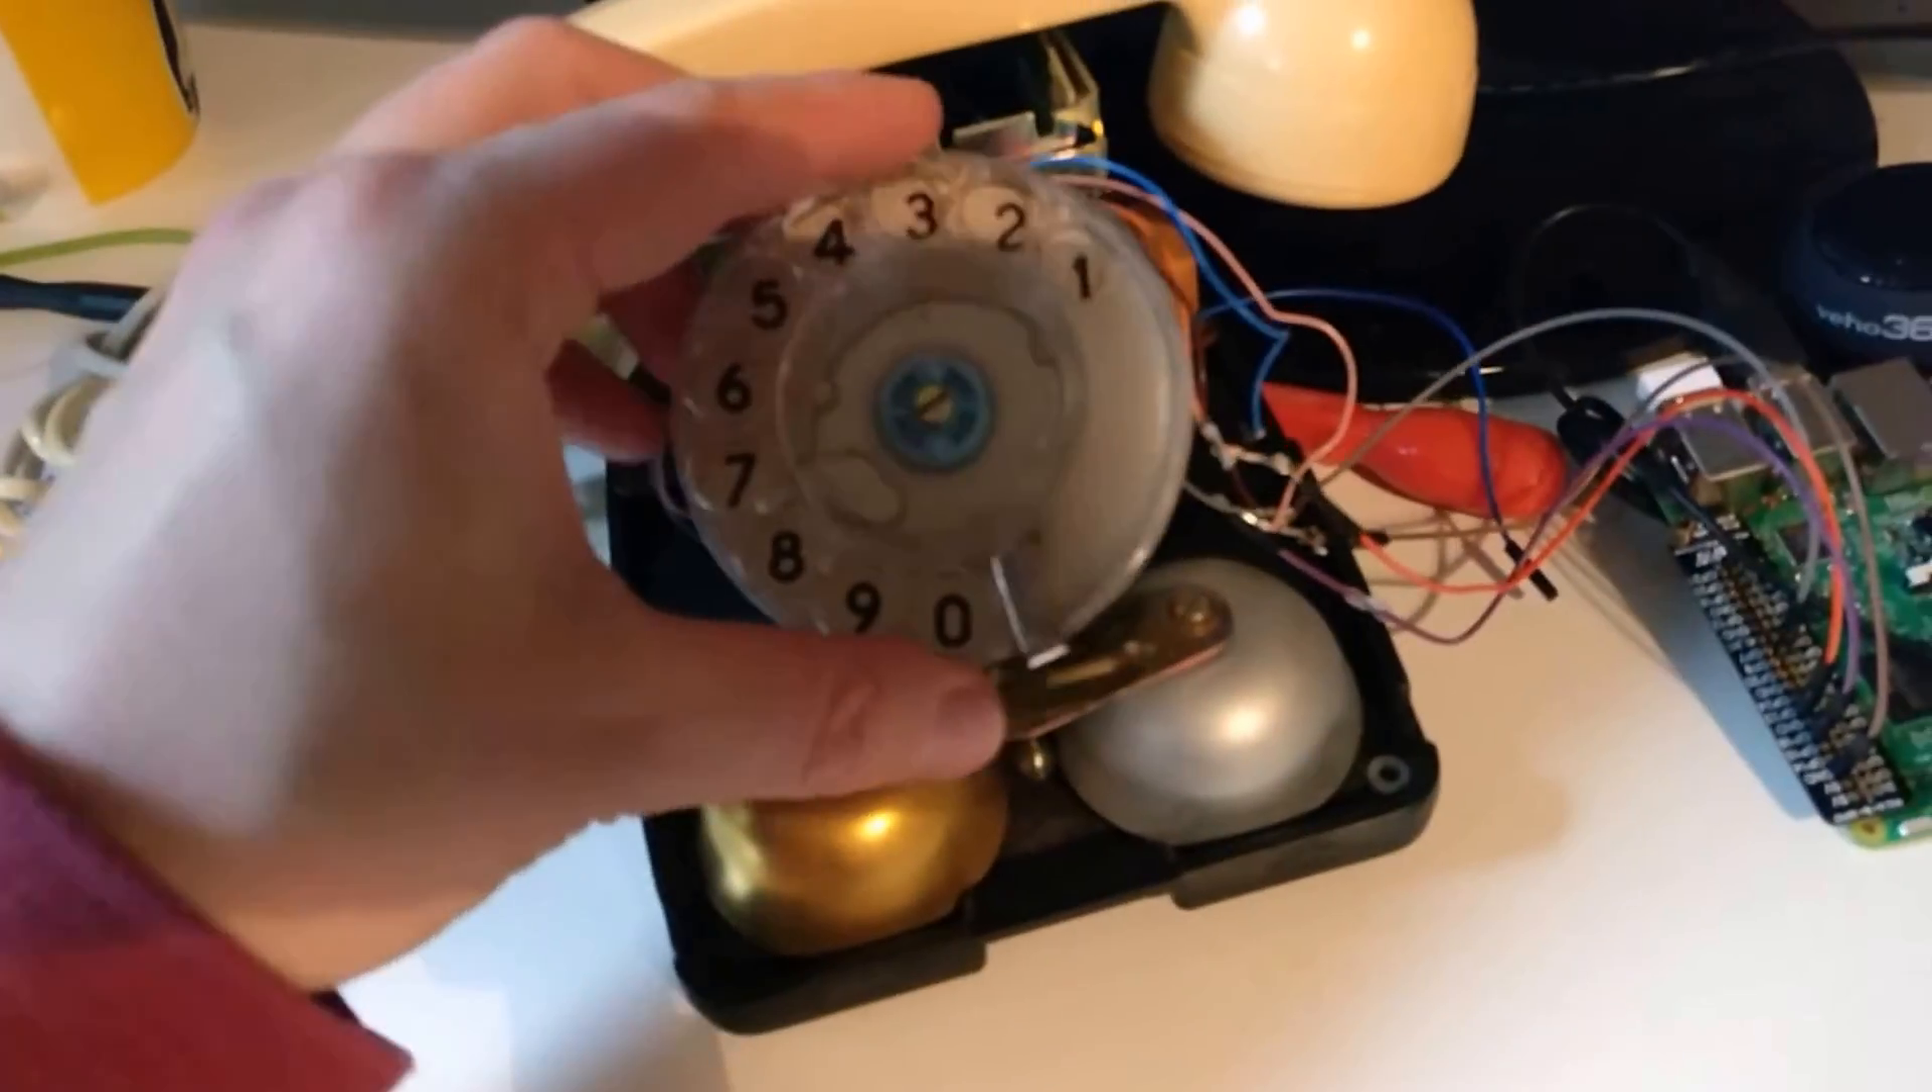Obviously, I've taken the lid off the phone and stripped out the outer casing and here we are left with the rotary dial.